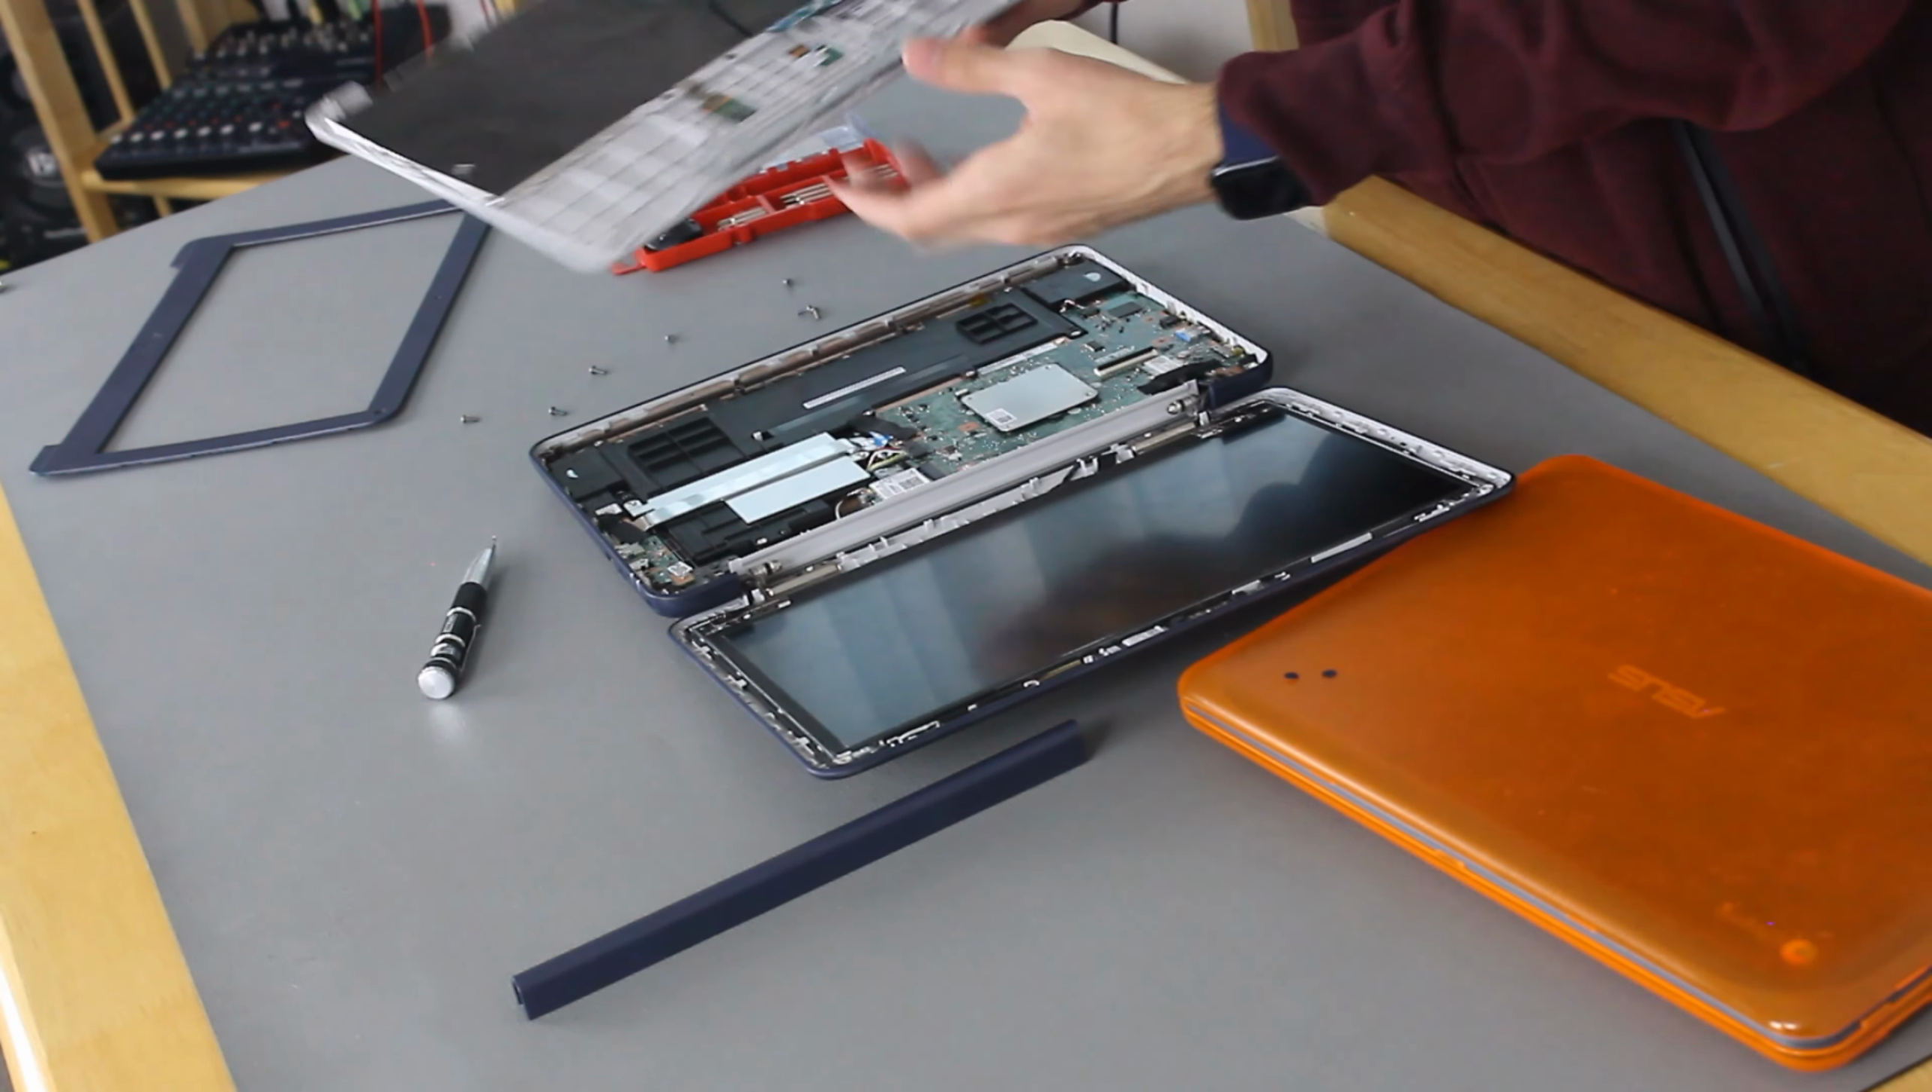The keyboard is out of this, the trackpad is replaceable, separate of the keyboard.